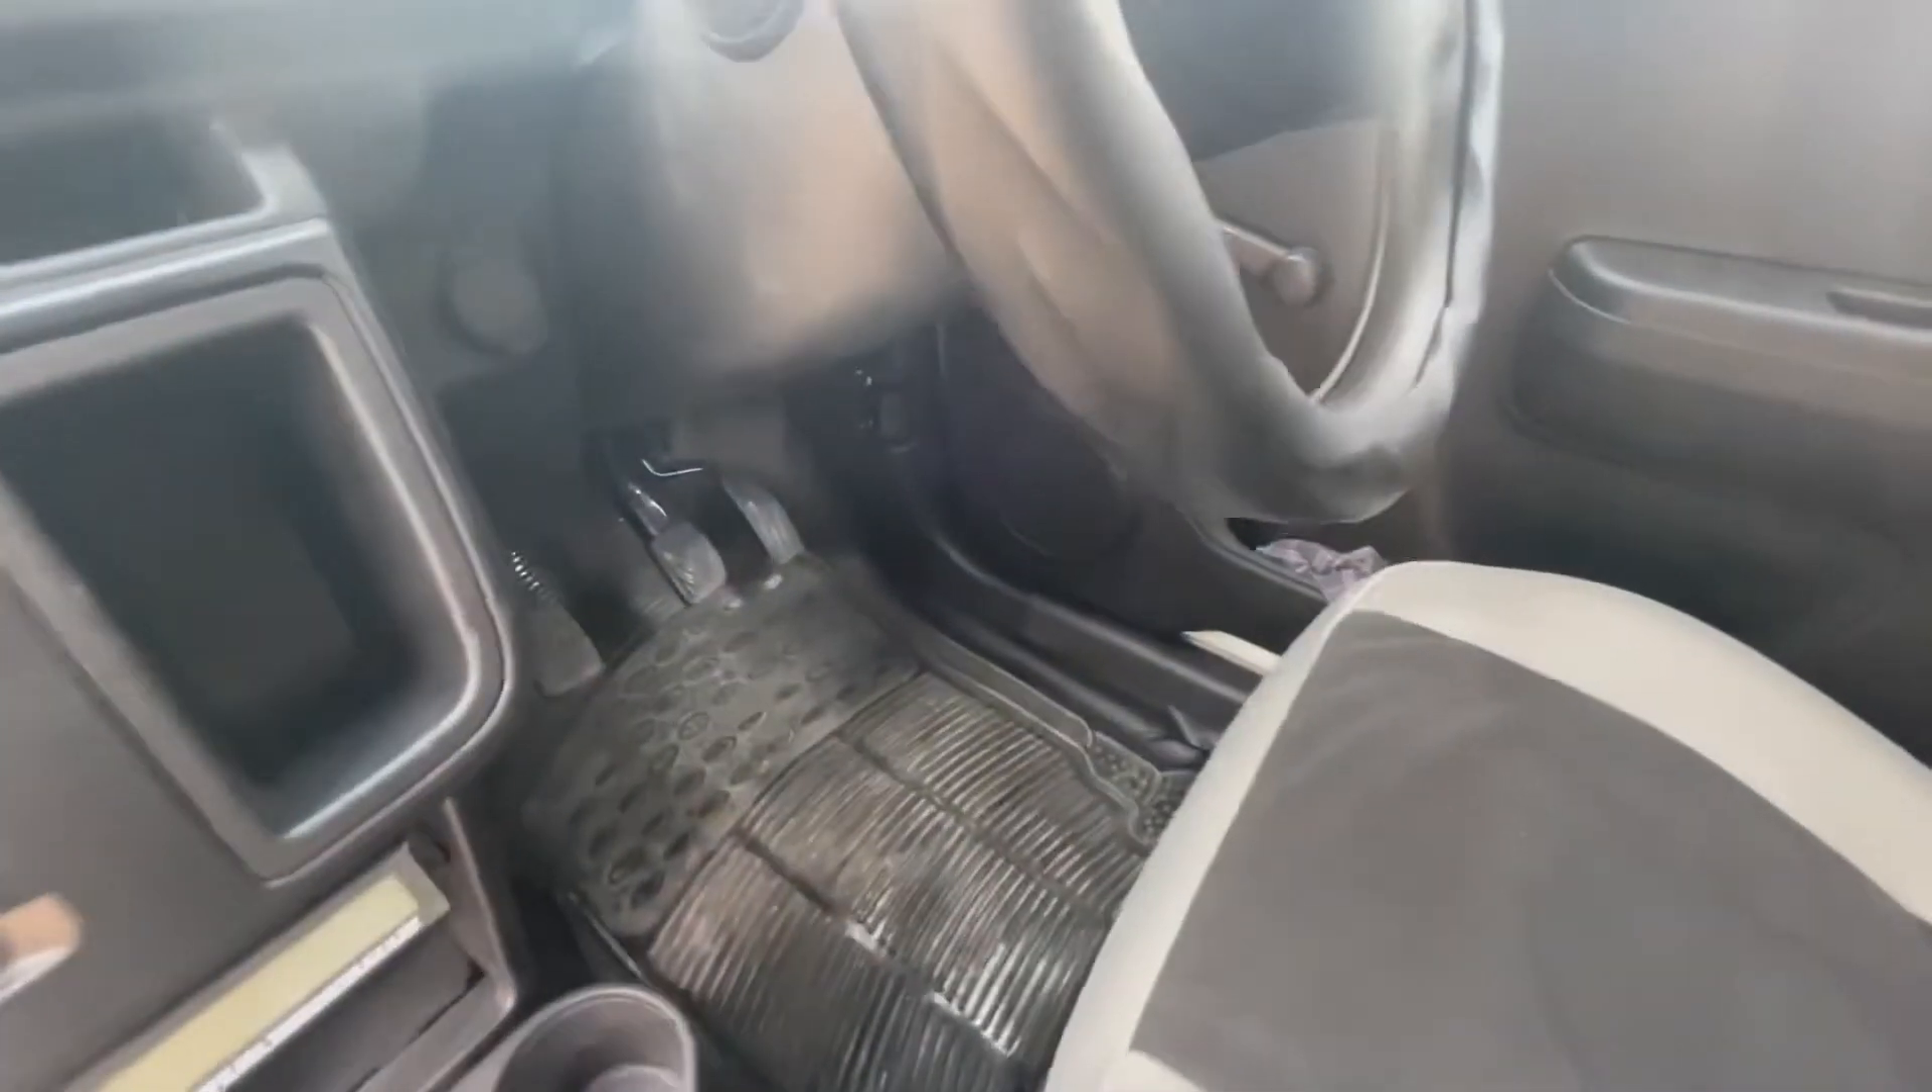यह फ्लोर मैटिंग लग गई है गाड़ी में हमारी।